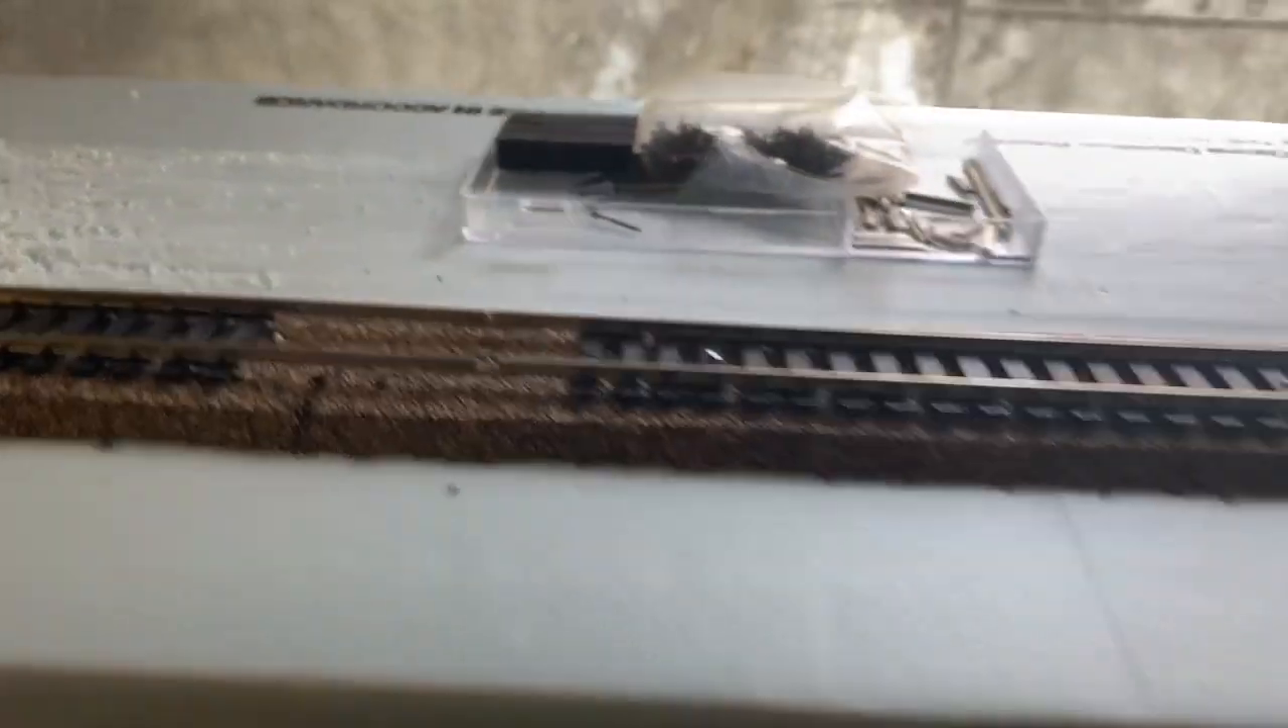Our piece of track is actually installed and as you guys can tell there are some gaps in it.